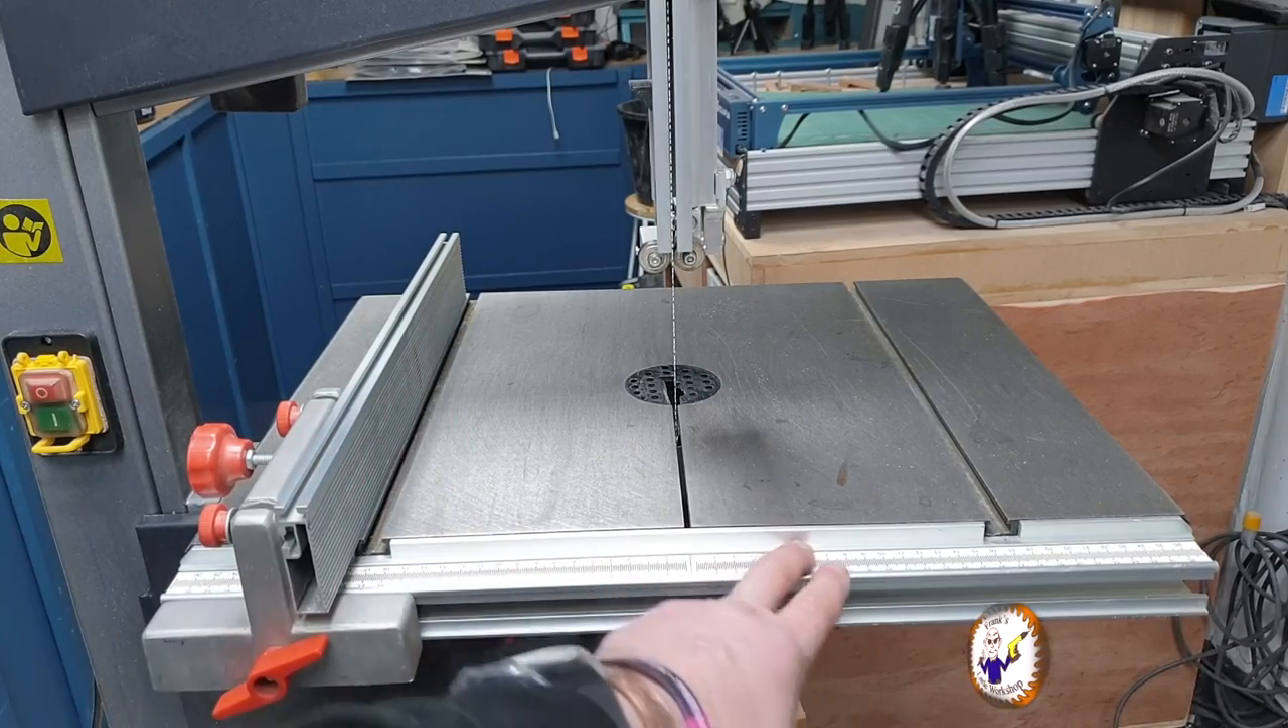The fence is back on.